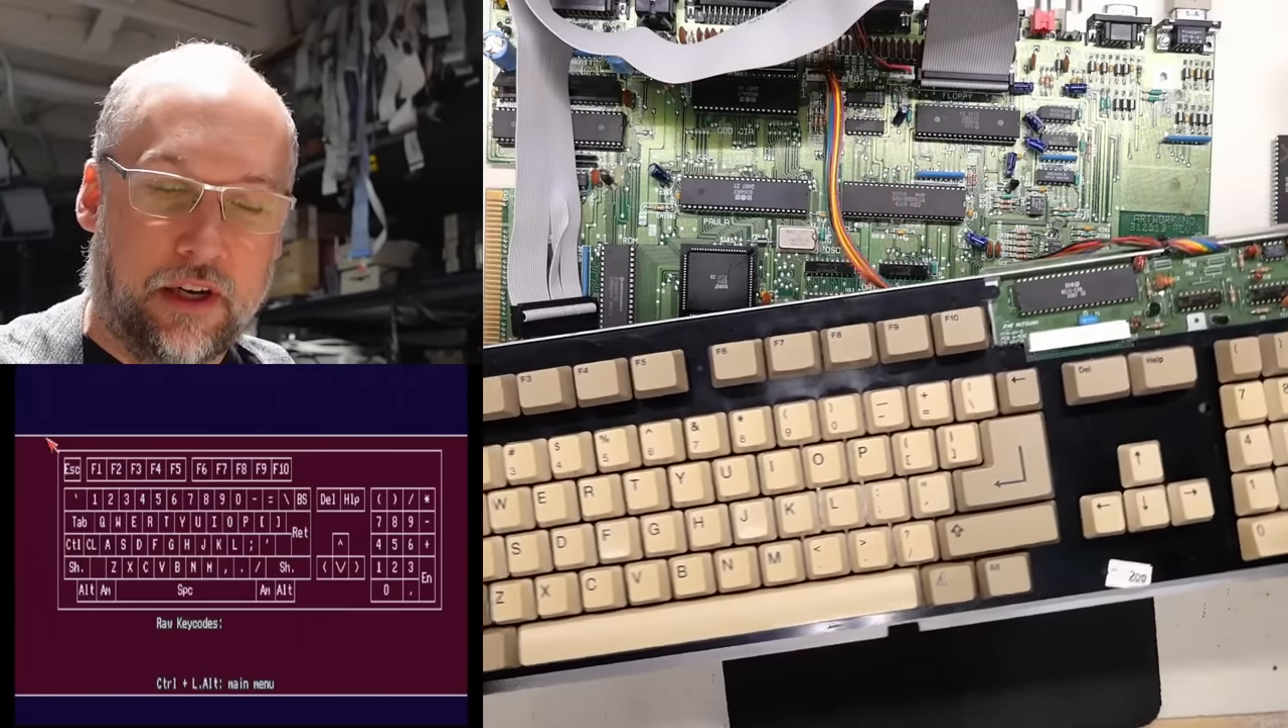It's the next day and the keyboard is back together and looking much, much cleaner.